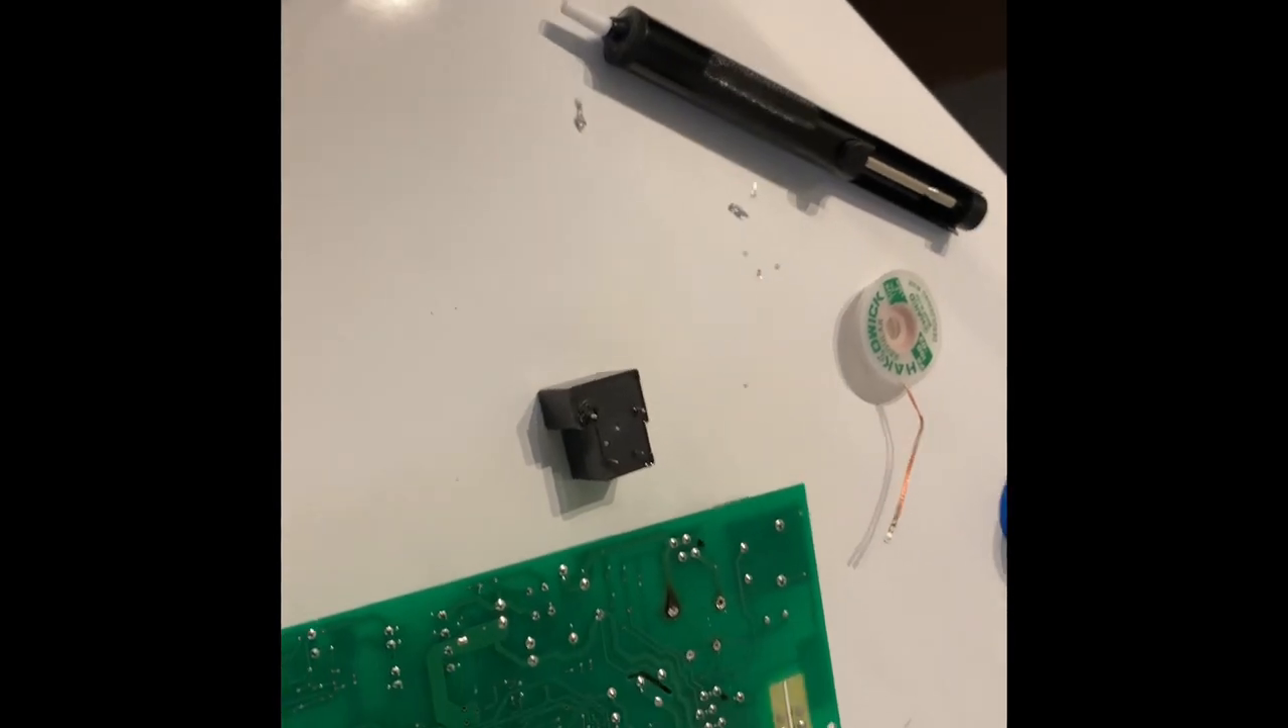And I was able to desolder the relay from the circuit board.